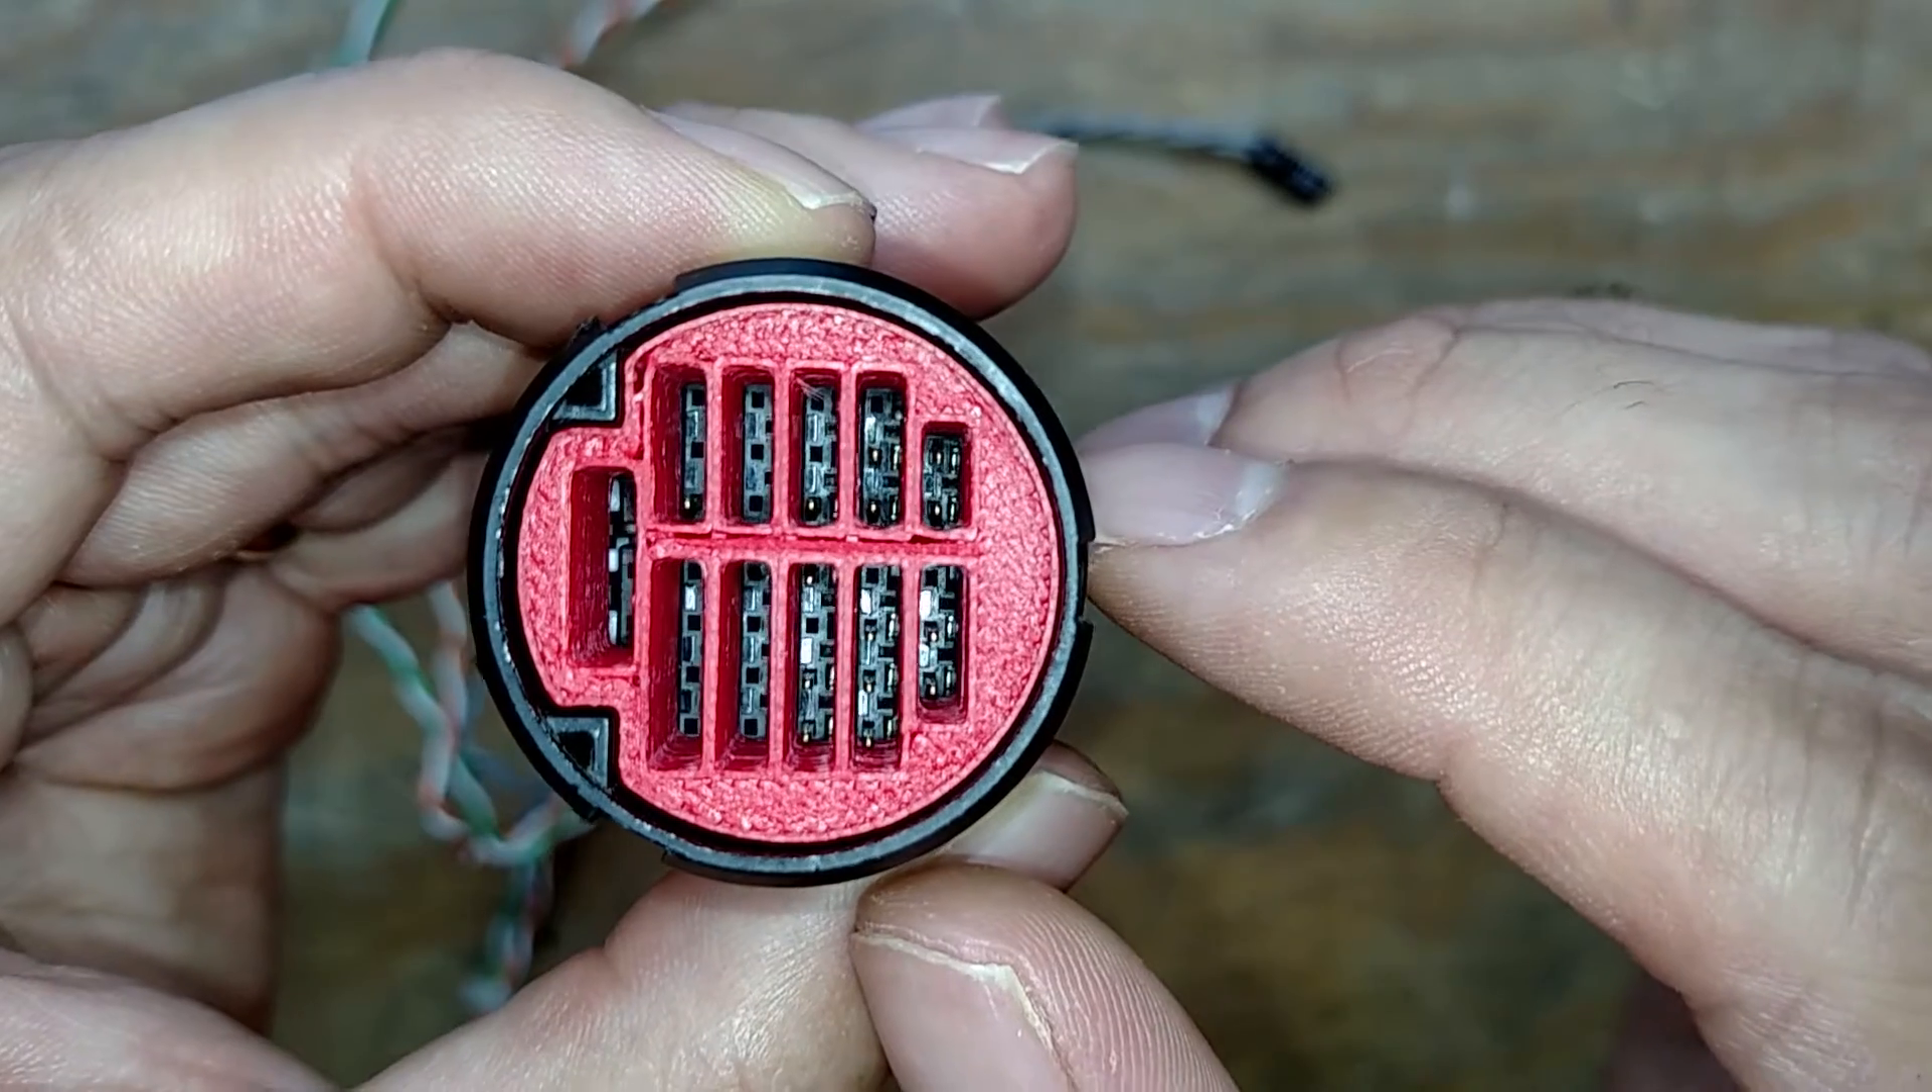If you look this bottom row the pins are like perfectly in the window there so yeah those are perfect.